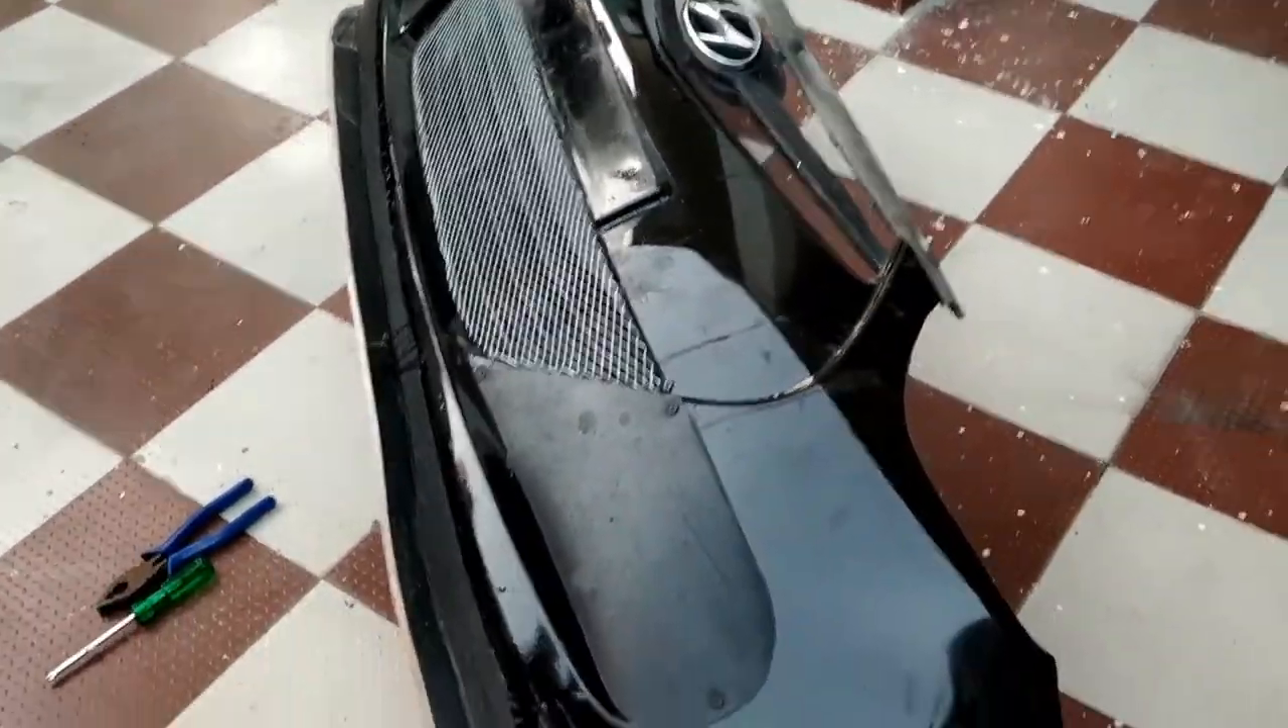यह हमारा कंप्लीट हो गया बंपर अब बंपर से फिट्मेंट रह रहा है कार में।